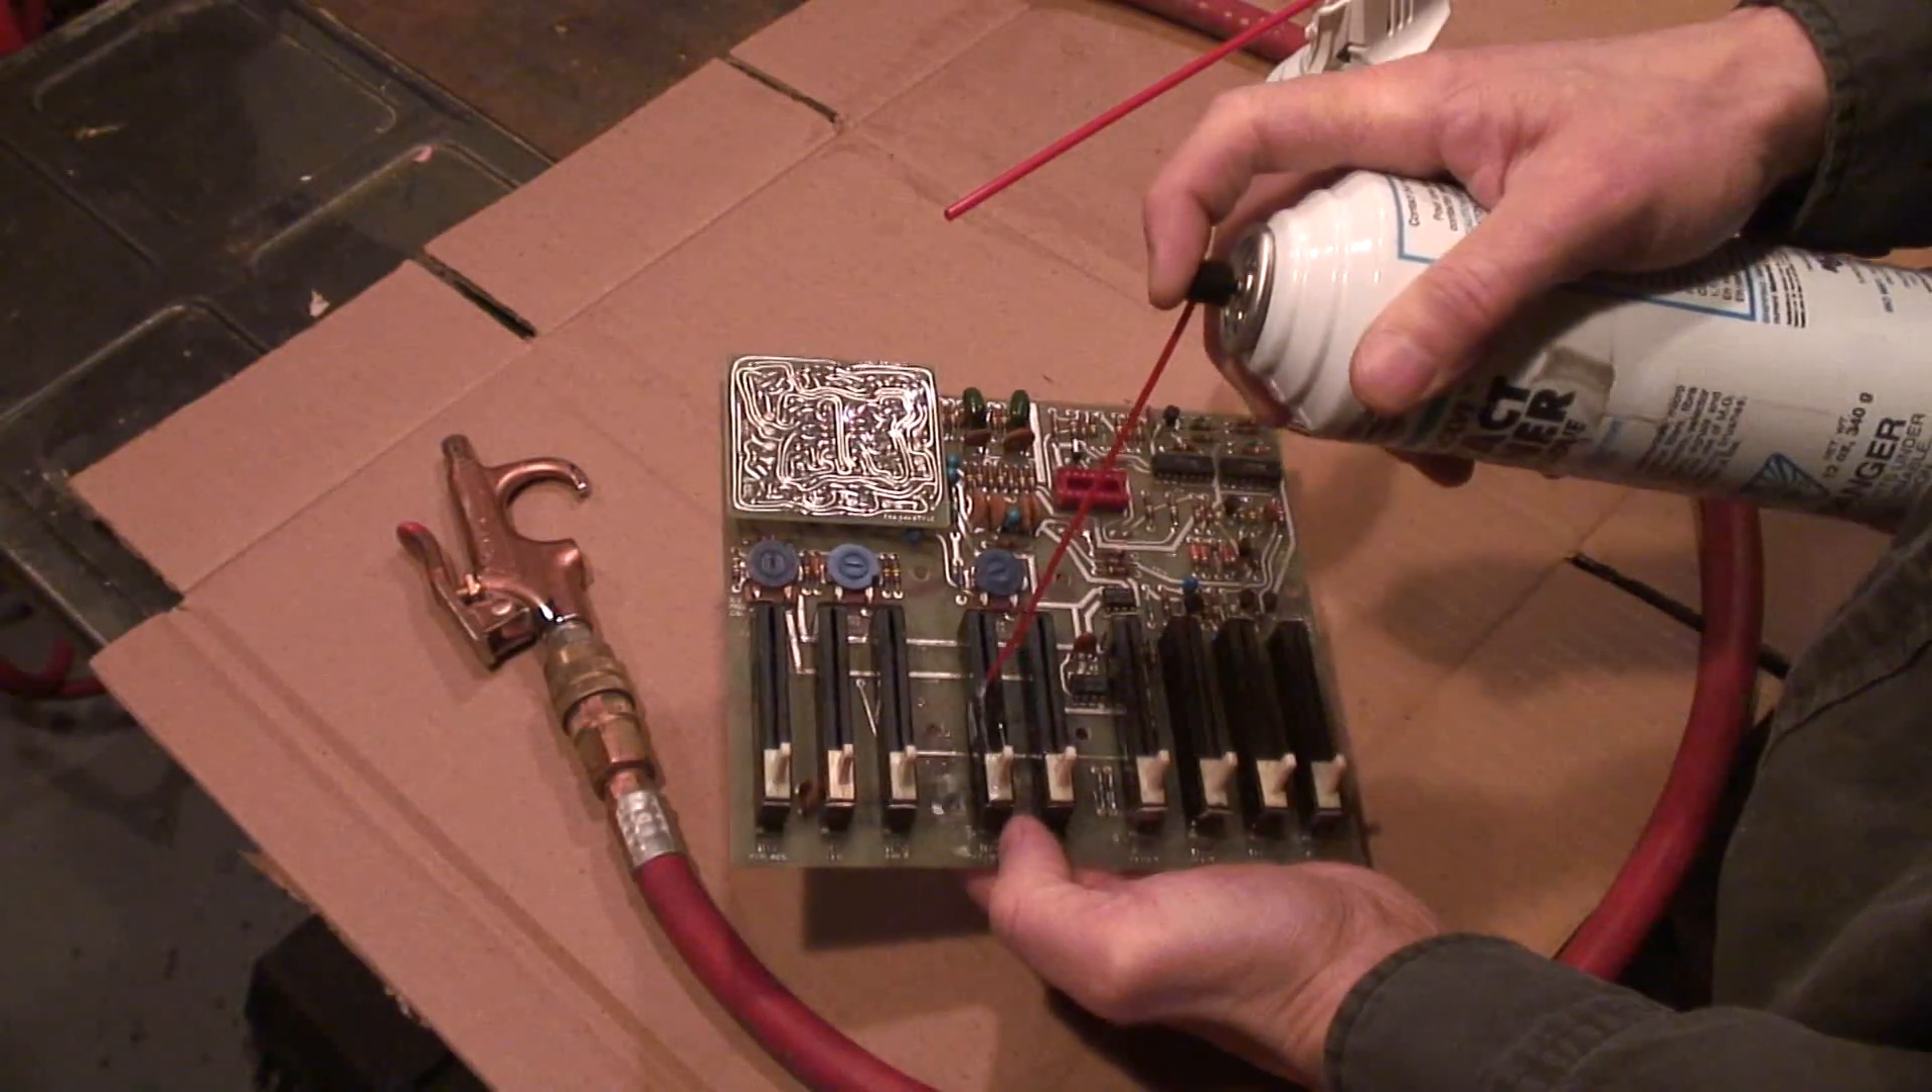It's easier to do most of the cleaning with the faders still attached to the board, but at some point, I'll have to desolder them.